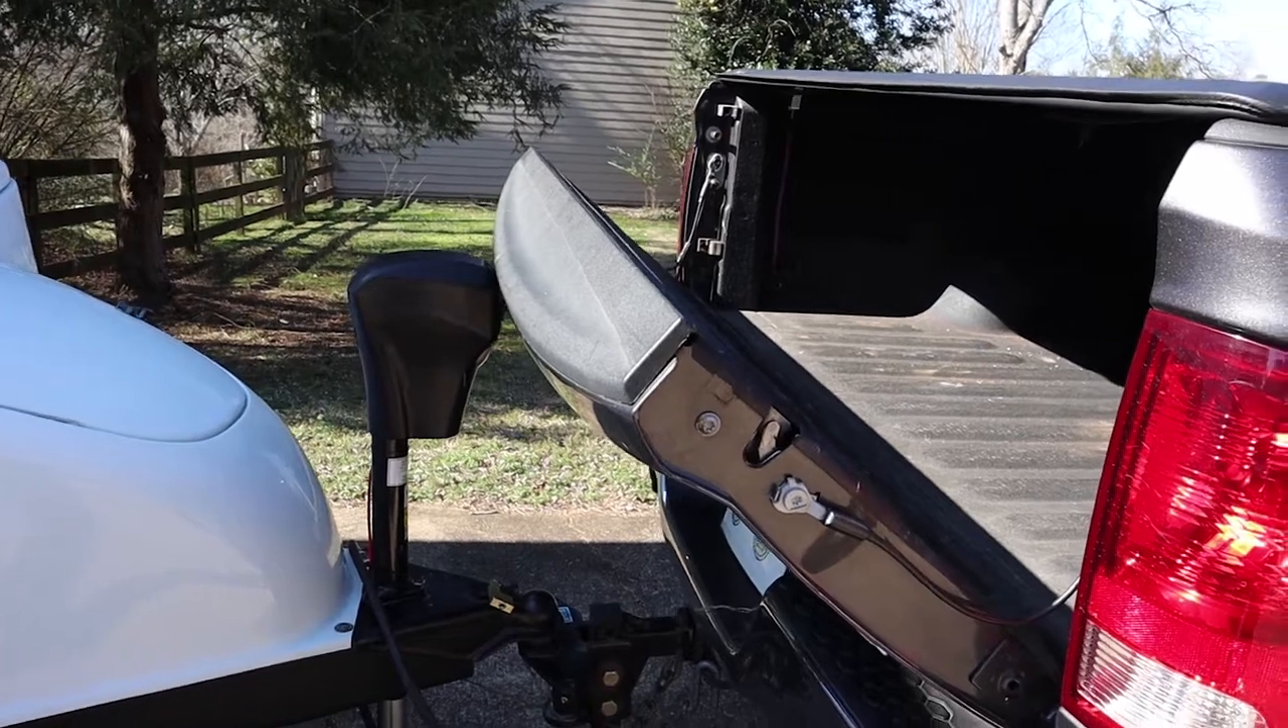After adding the power jack to the front of our trailer, I noticed that the tailgate would not go all the way down.